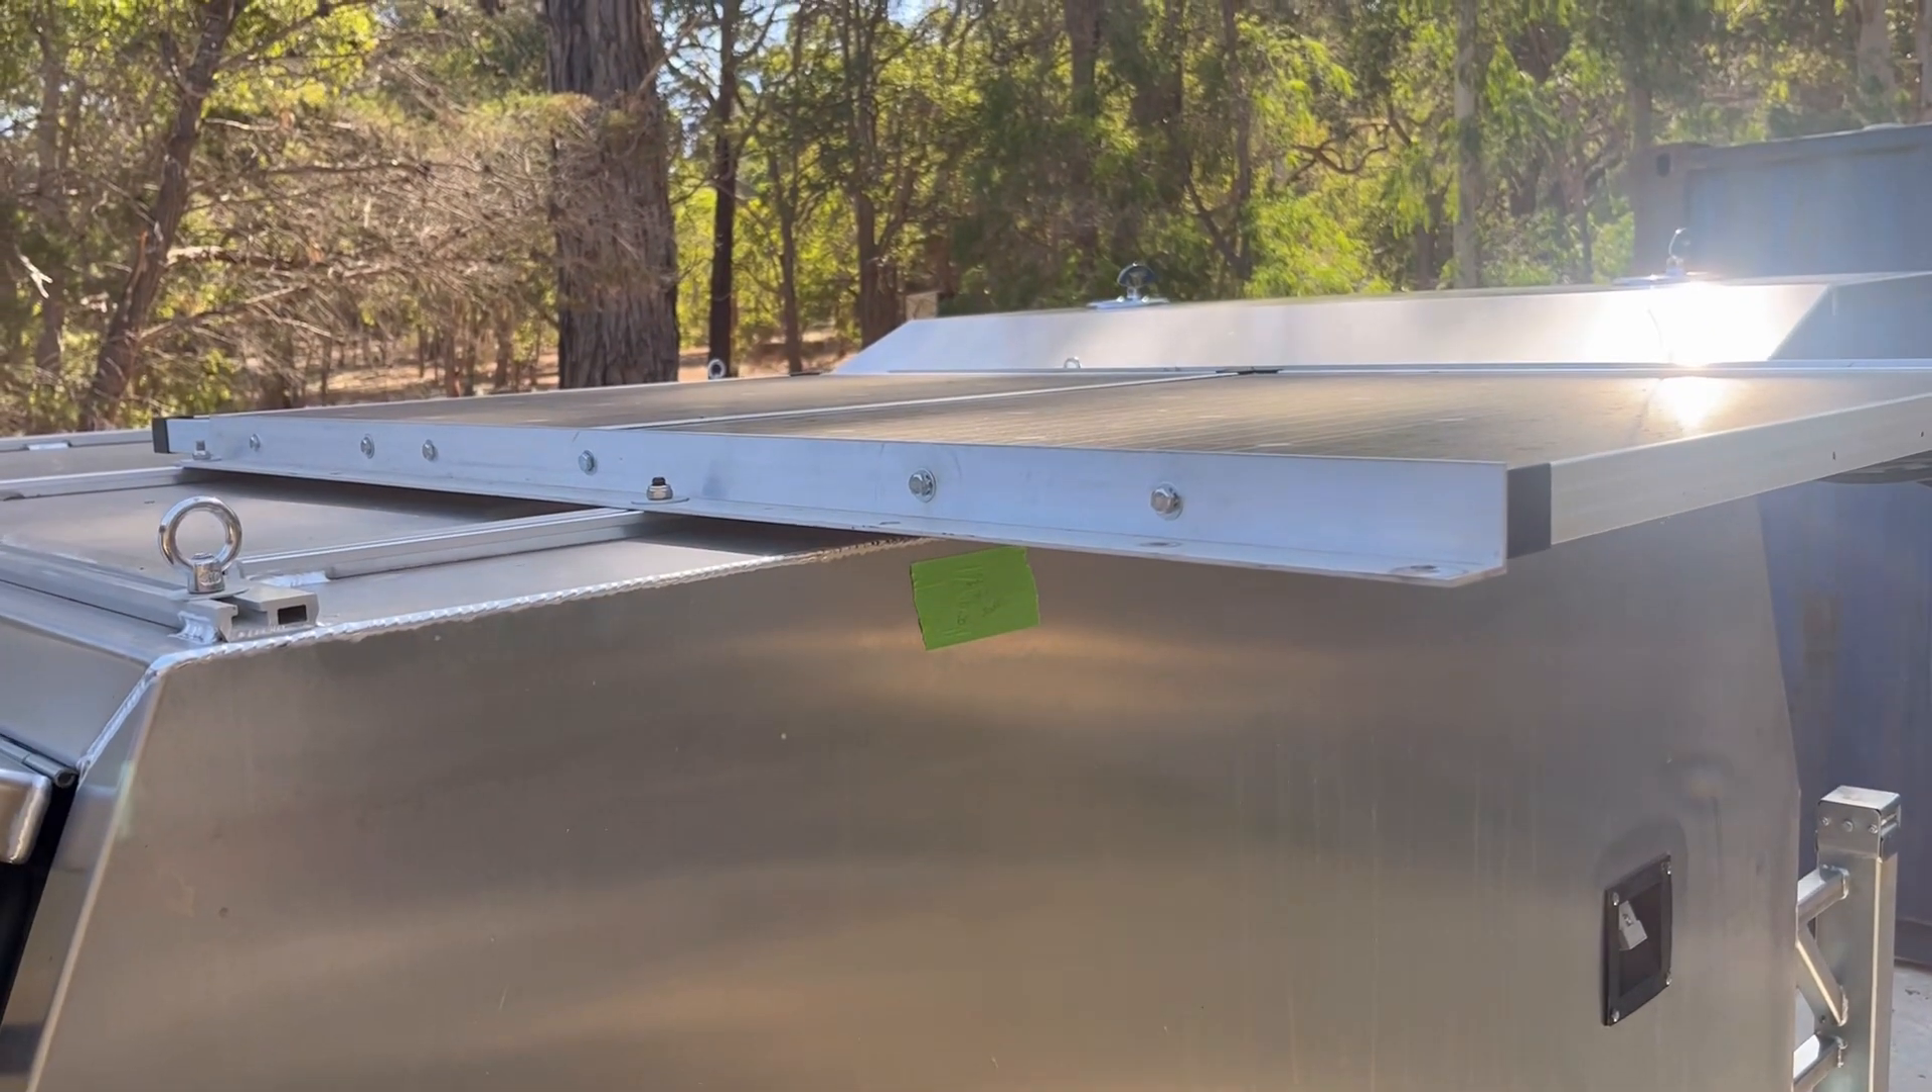It's already got he's already installed a fold-out solar panel that he already had lying around so he's made that work so we just got to incorporate that.